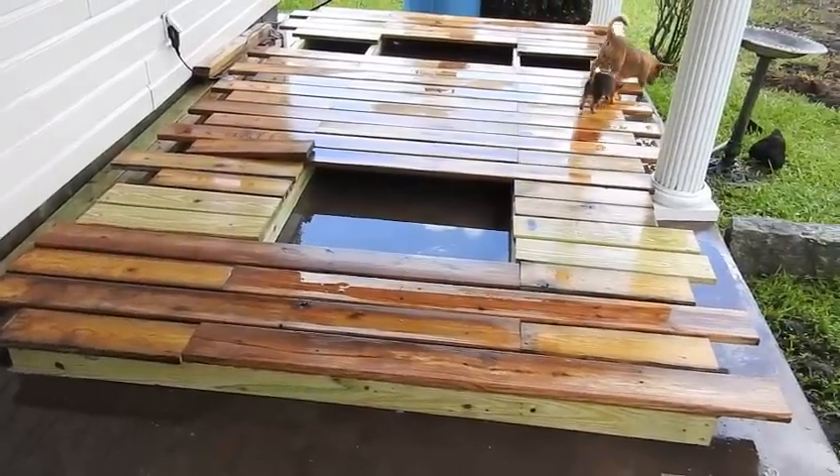So here's where we are on the pontoon boat the deck is mostly covered.